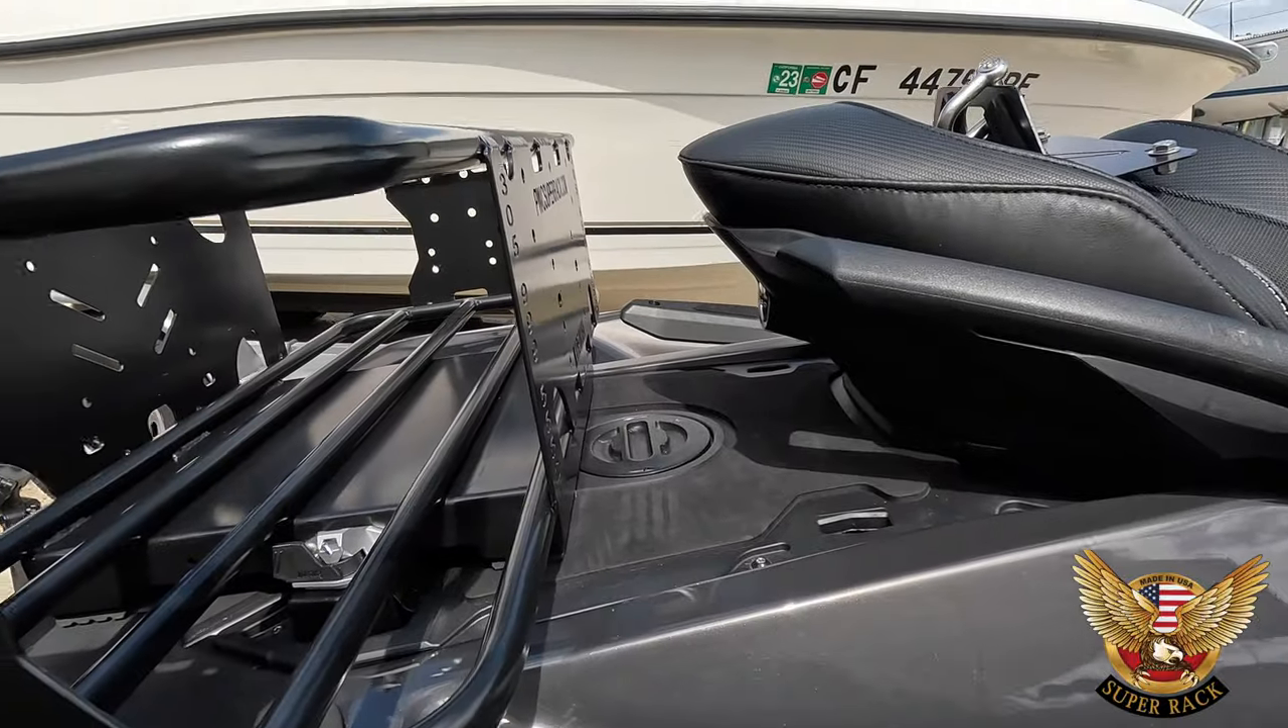You'll see from the side view here that we've got a good amount of space between the seat and the rack itself.